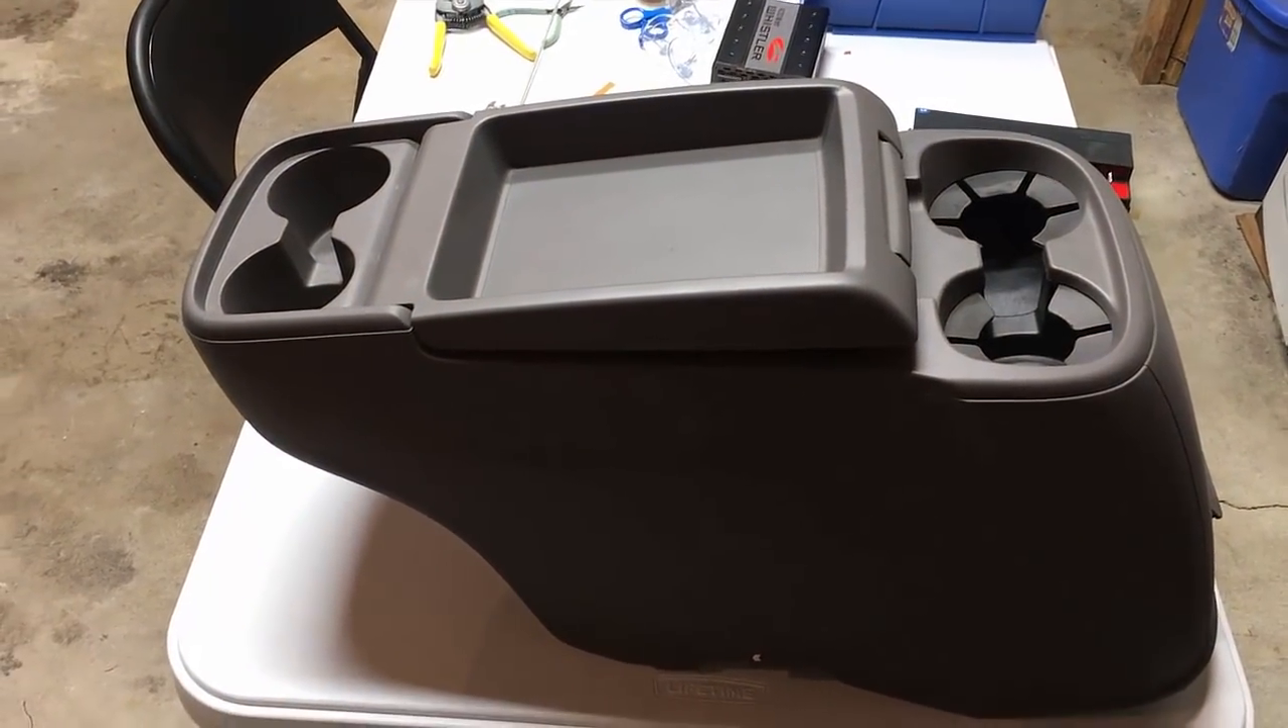I've removed the console from my Odyssey.